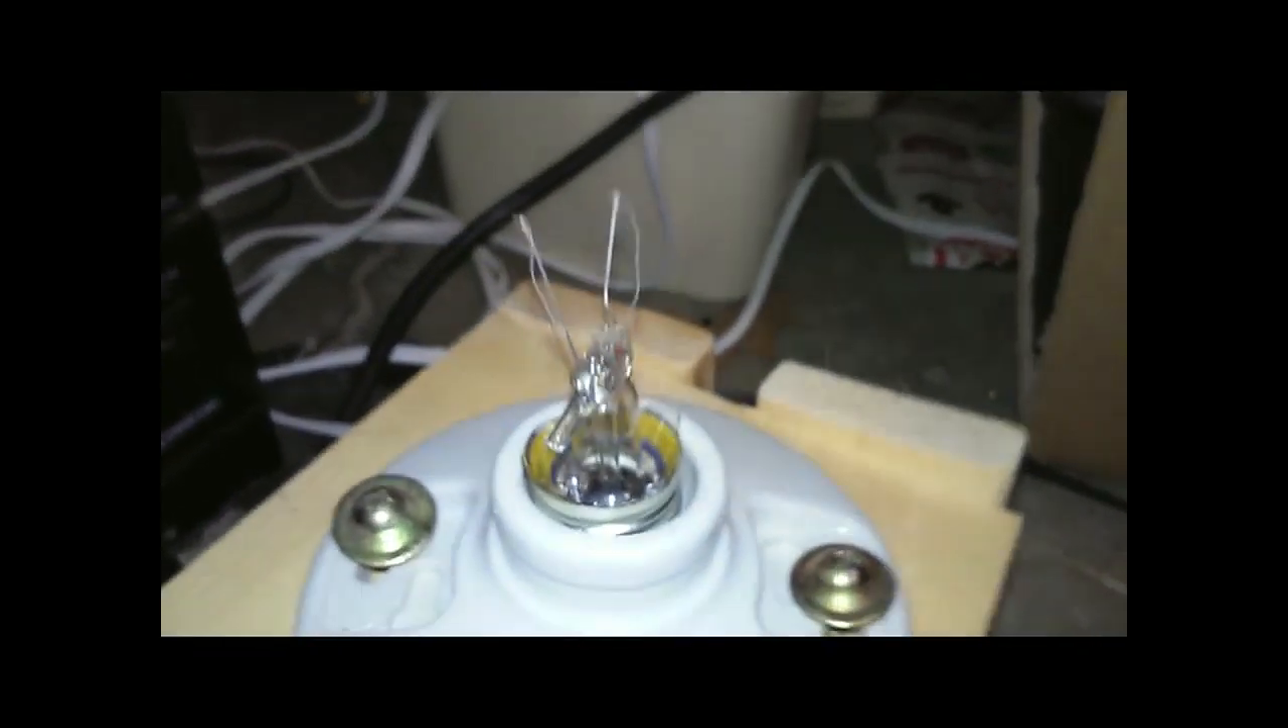All right, so we now have our glass, or we have our light bulb in there, and we have our filament there. See that?